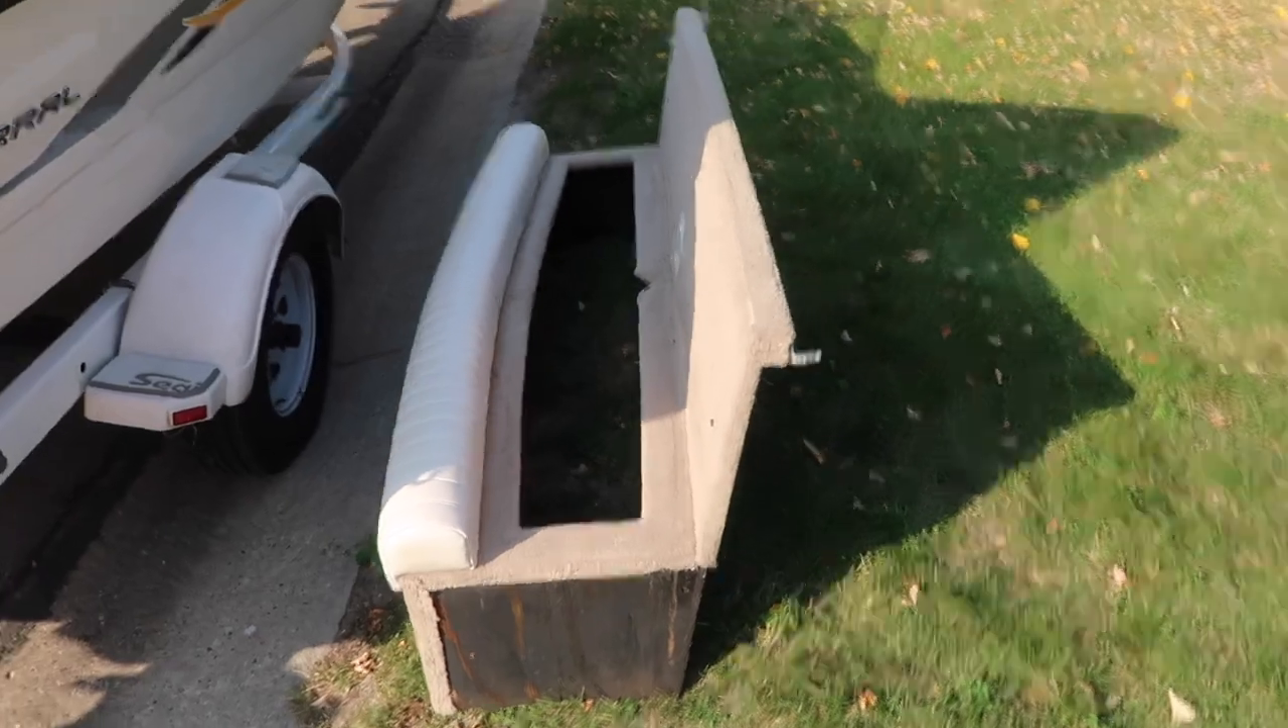Okay, I got the back bench out of the boat.